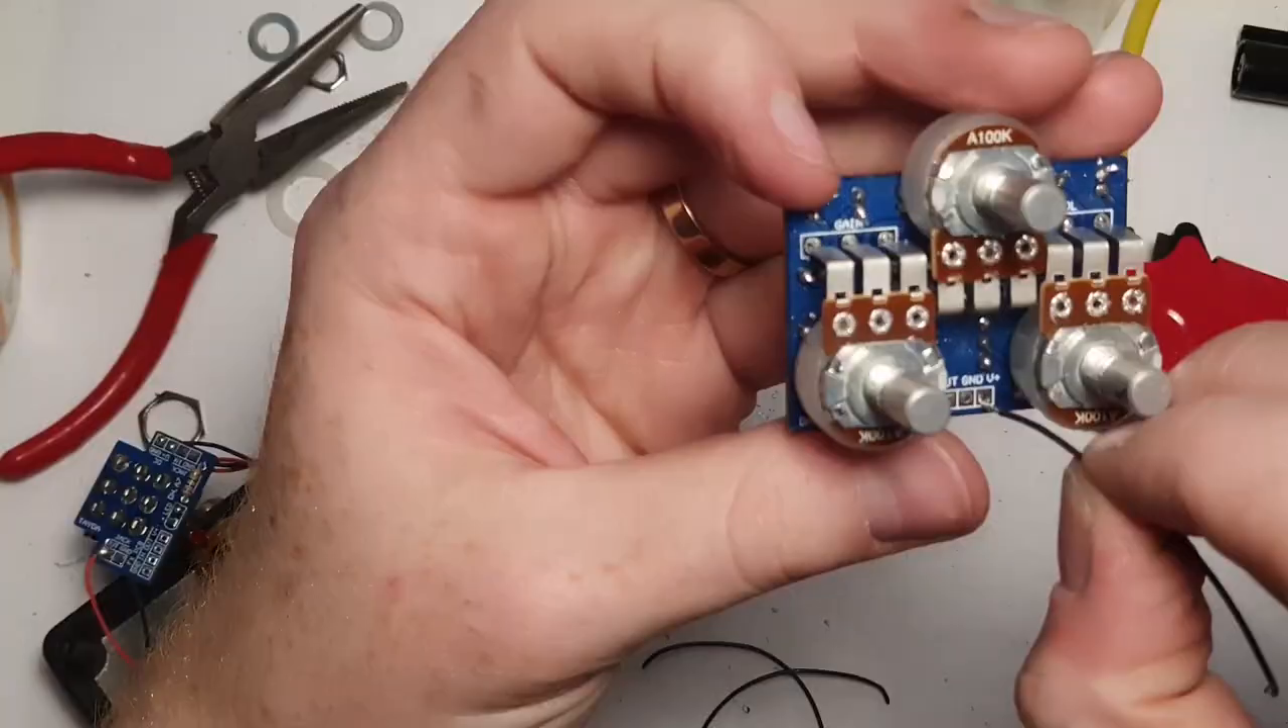So now the only connections we have remaining in this build is connecting our footswitch board to our actual effect pcb, which is of course the most fun part.